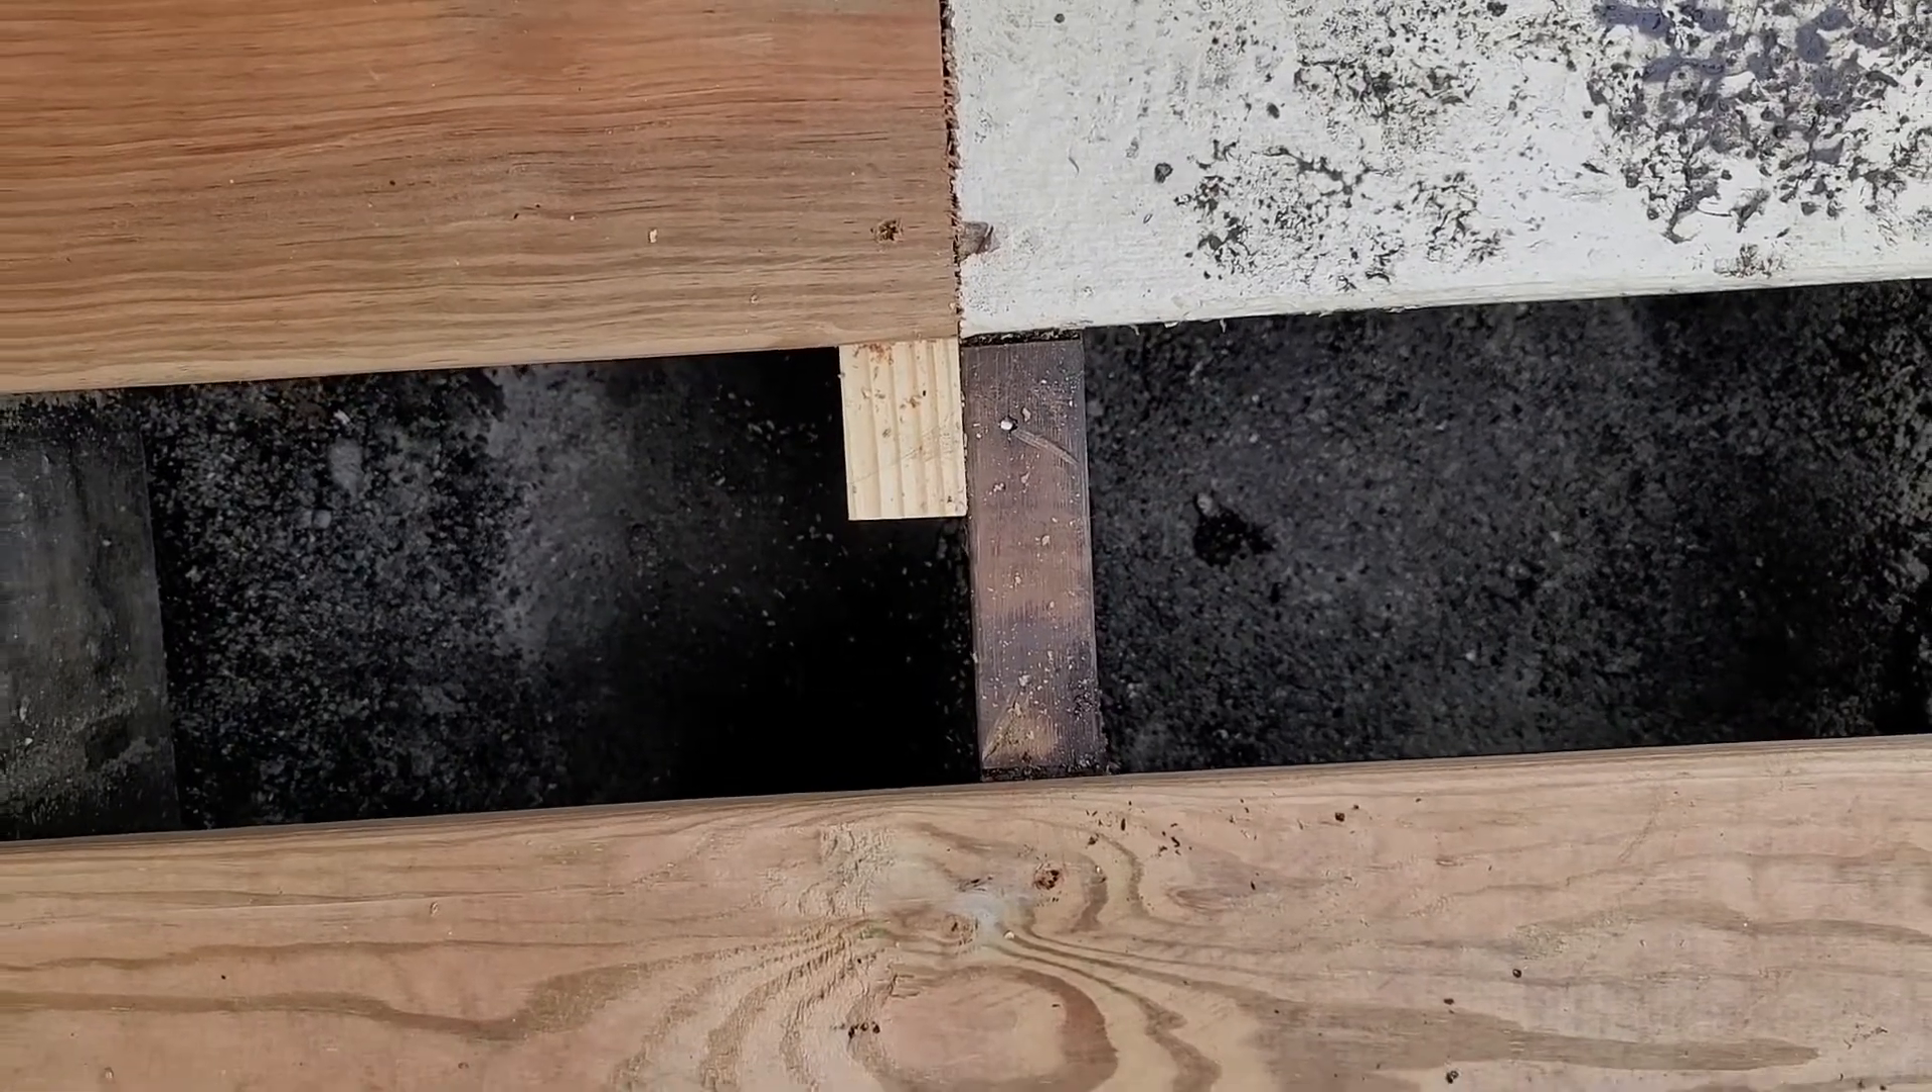Obviously the brace doesn't go all the way across.